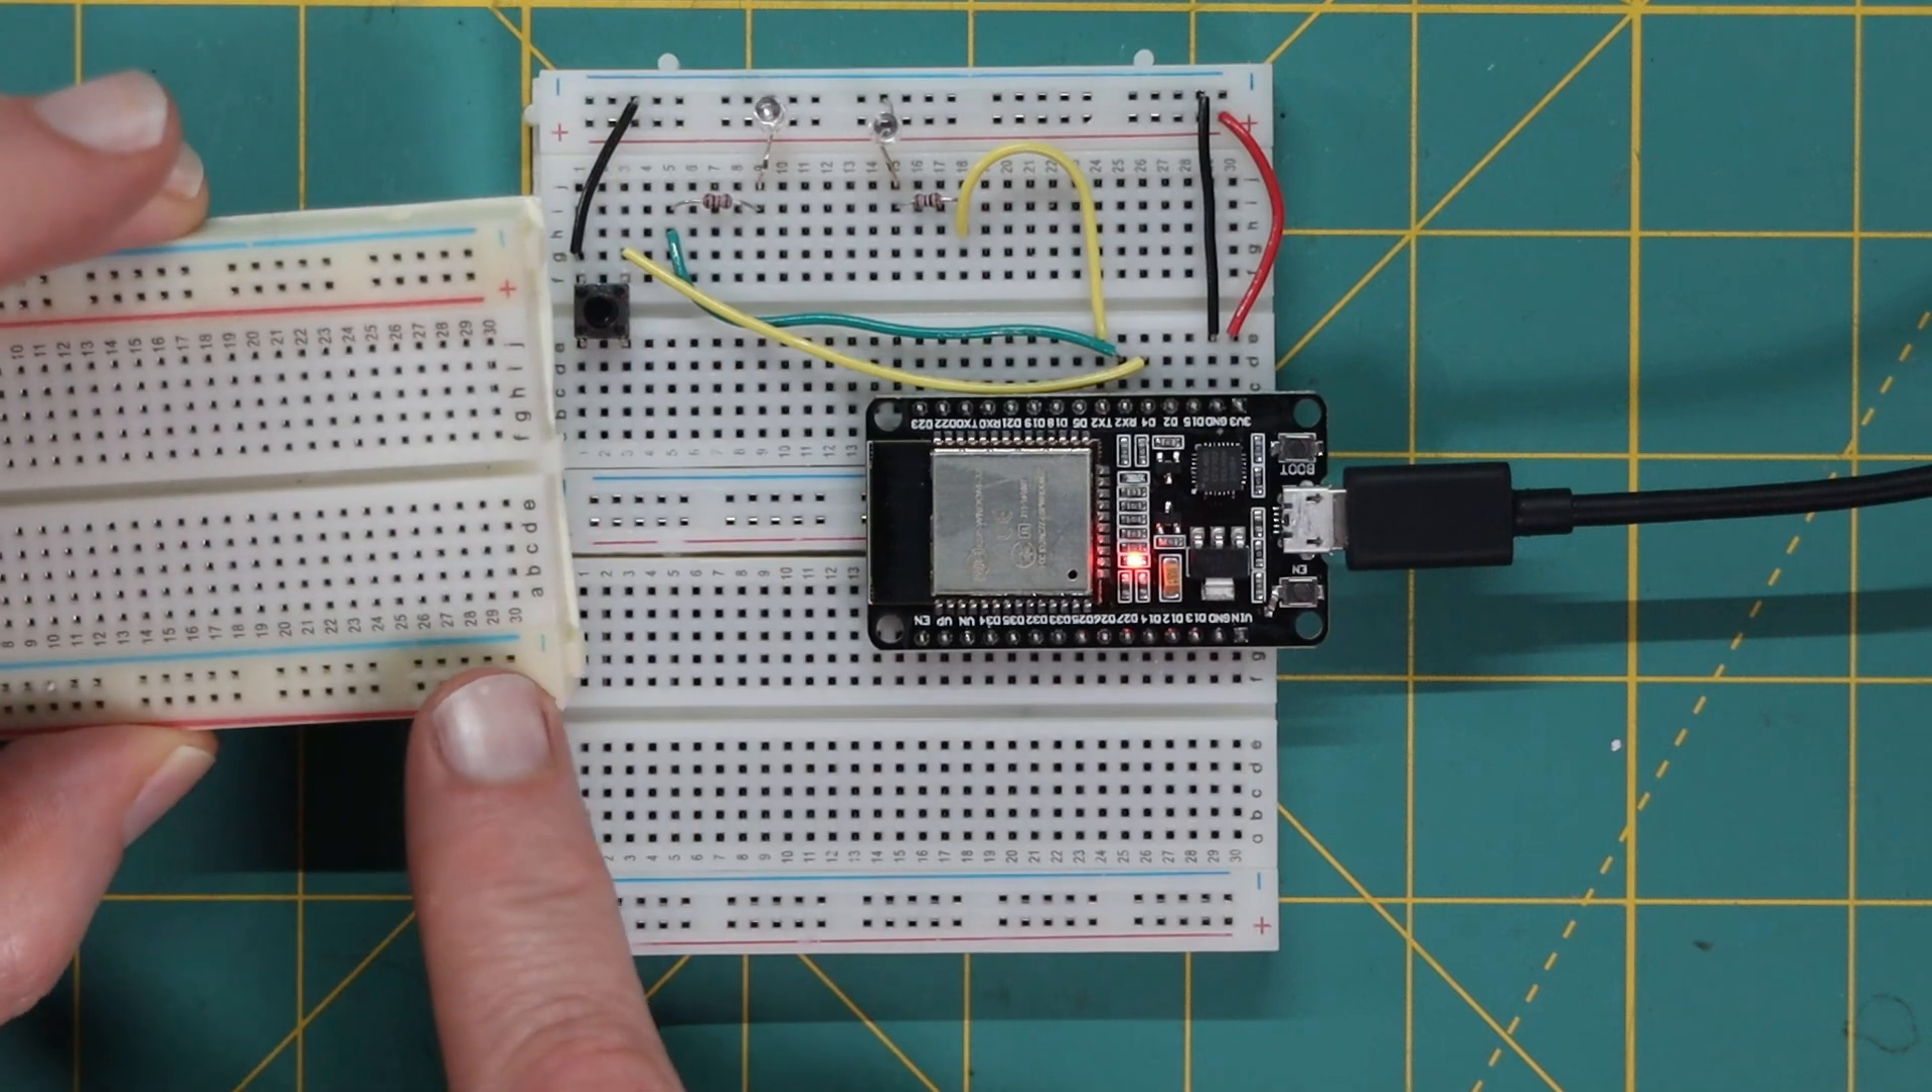What I've done here is I've moved the board to a breadboard.